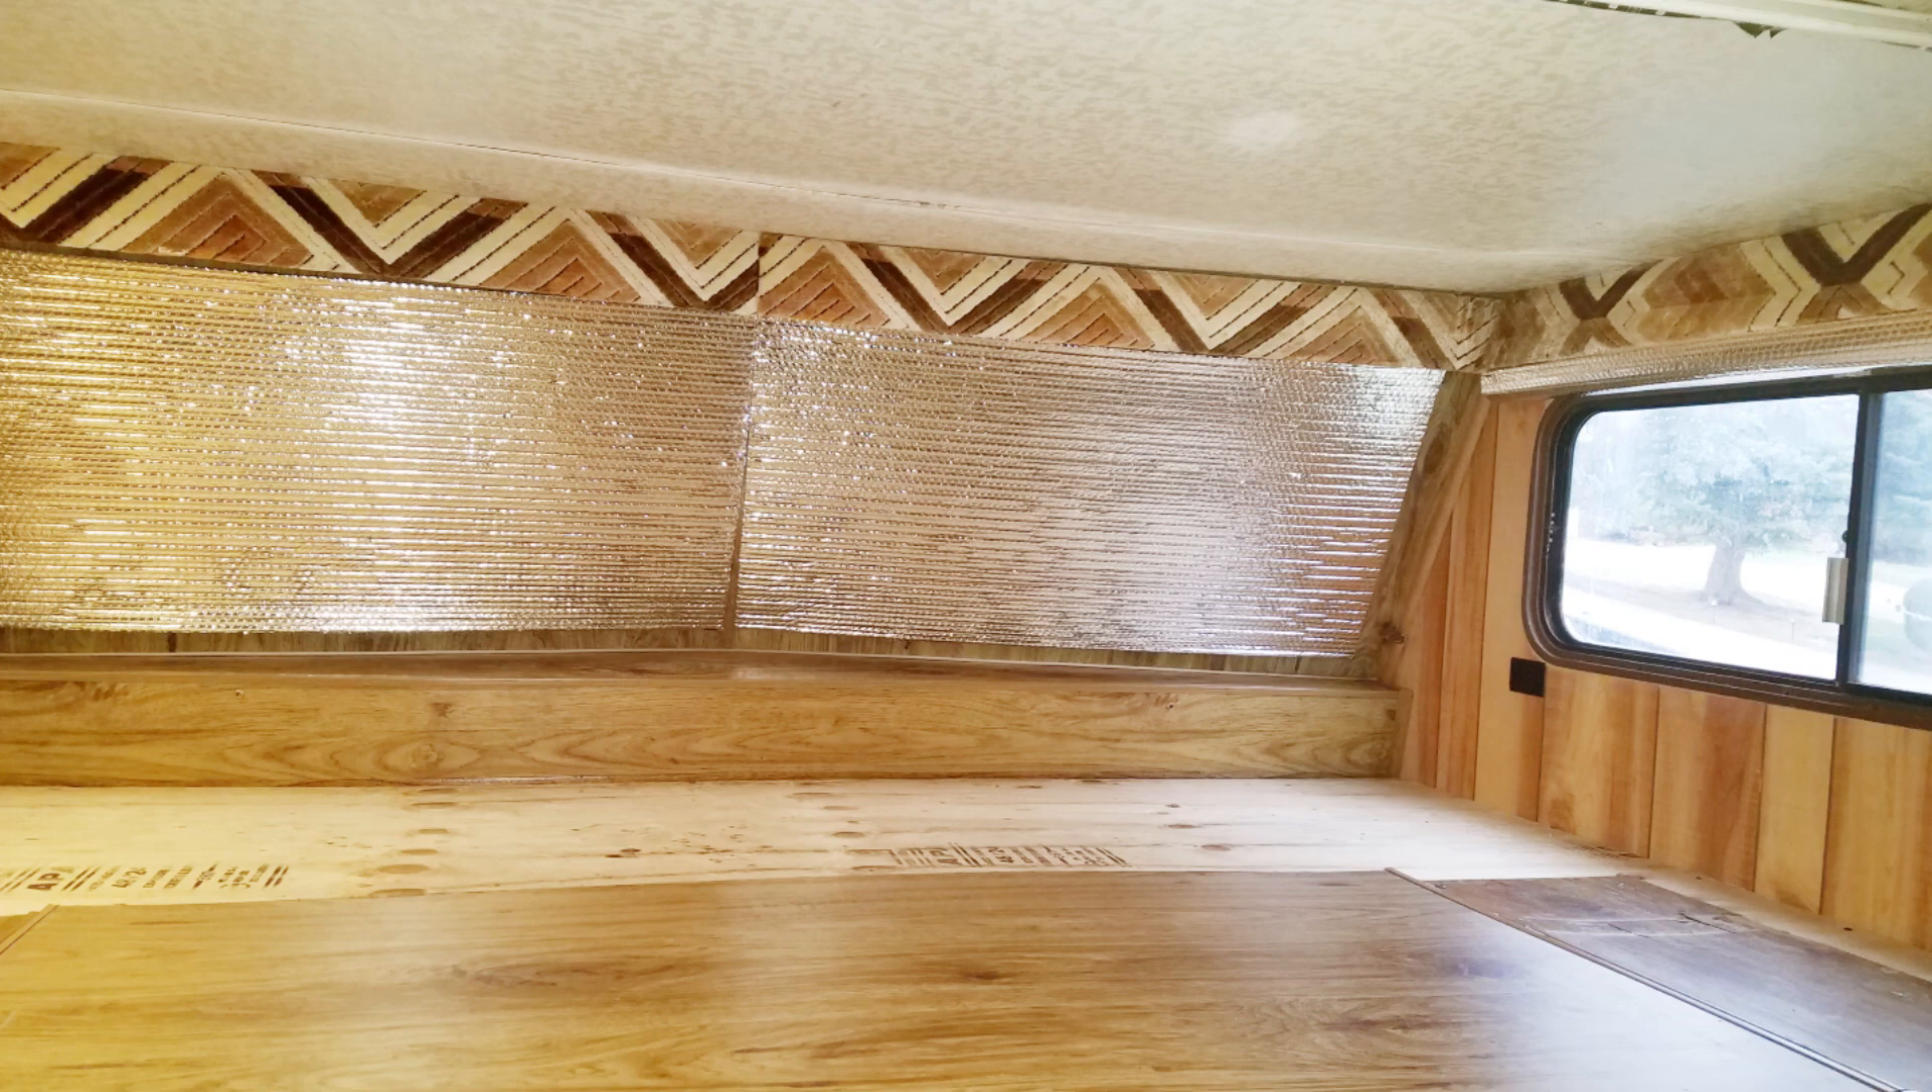There's the new plywood up as you can see there's the wall on the right looking pretty good.